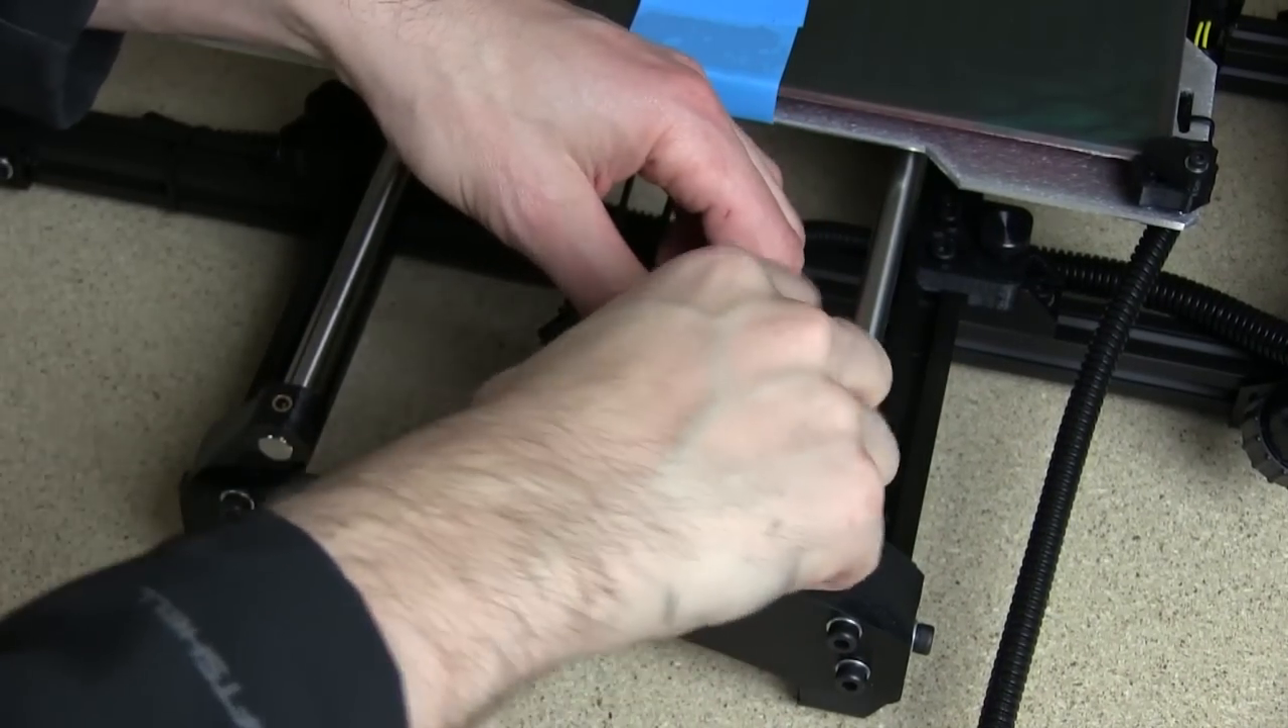So looking at the back of the printer, we need to take off this blue tape, which is for holding all the parts on in transit.